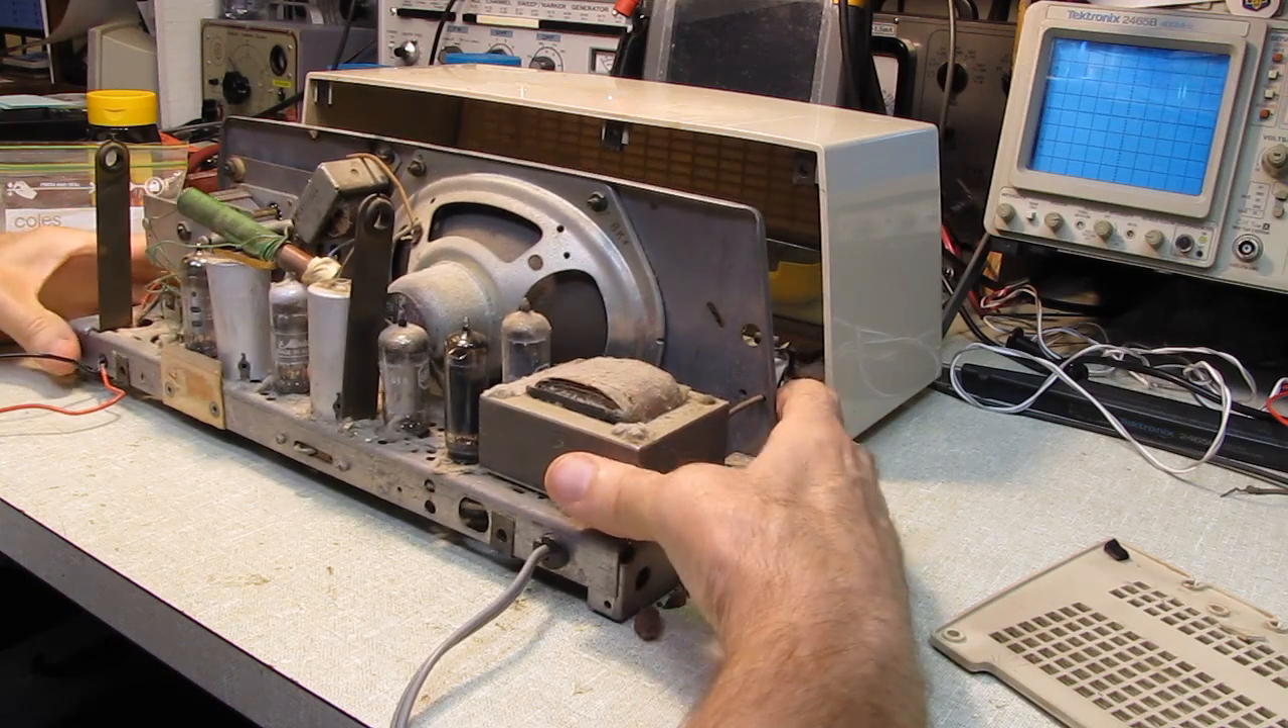Okay, we have the chassis pulled out of the cabinet here.